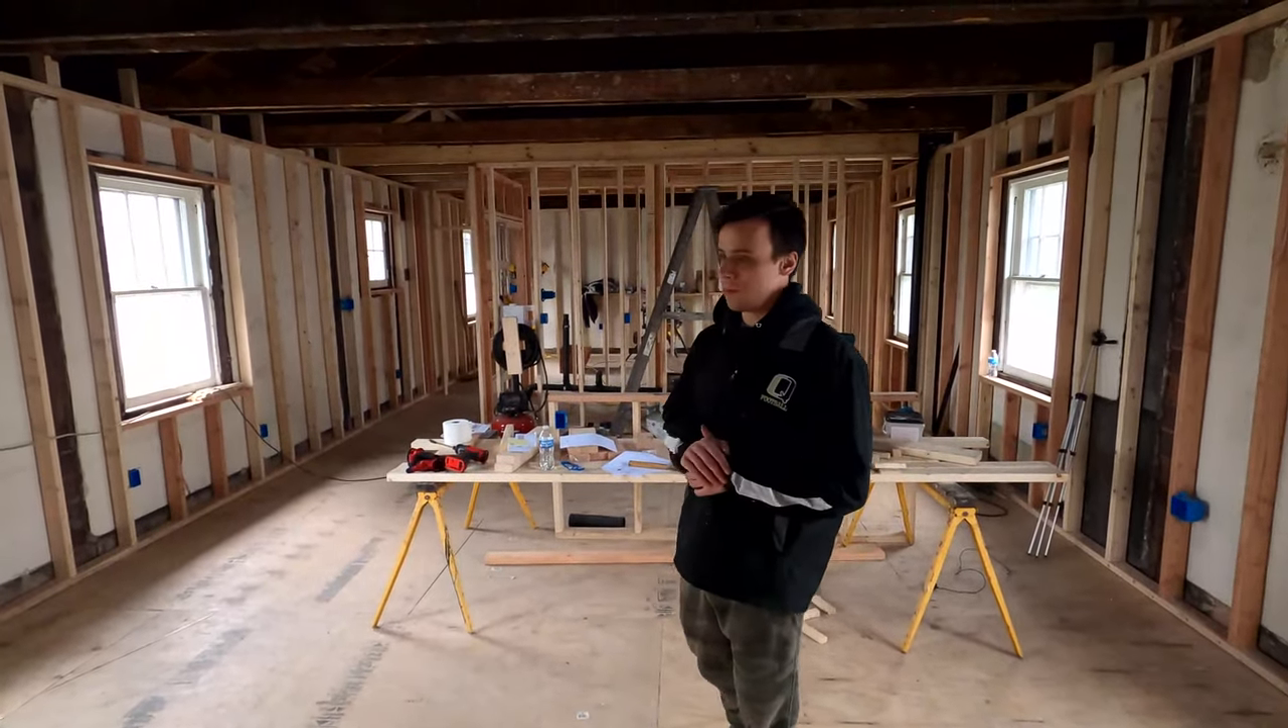We got all of our walls basically framed up completely all of our framing is basically done.